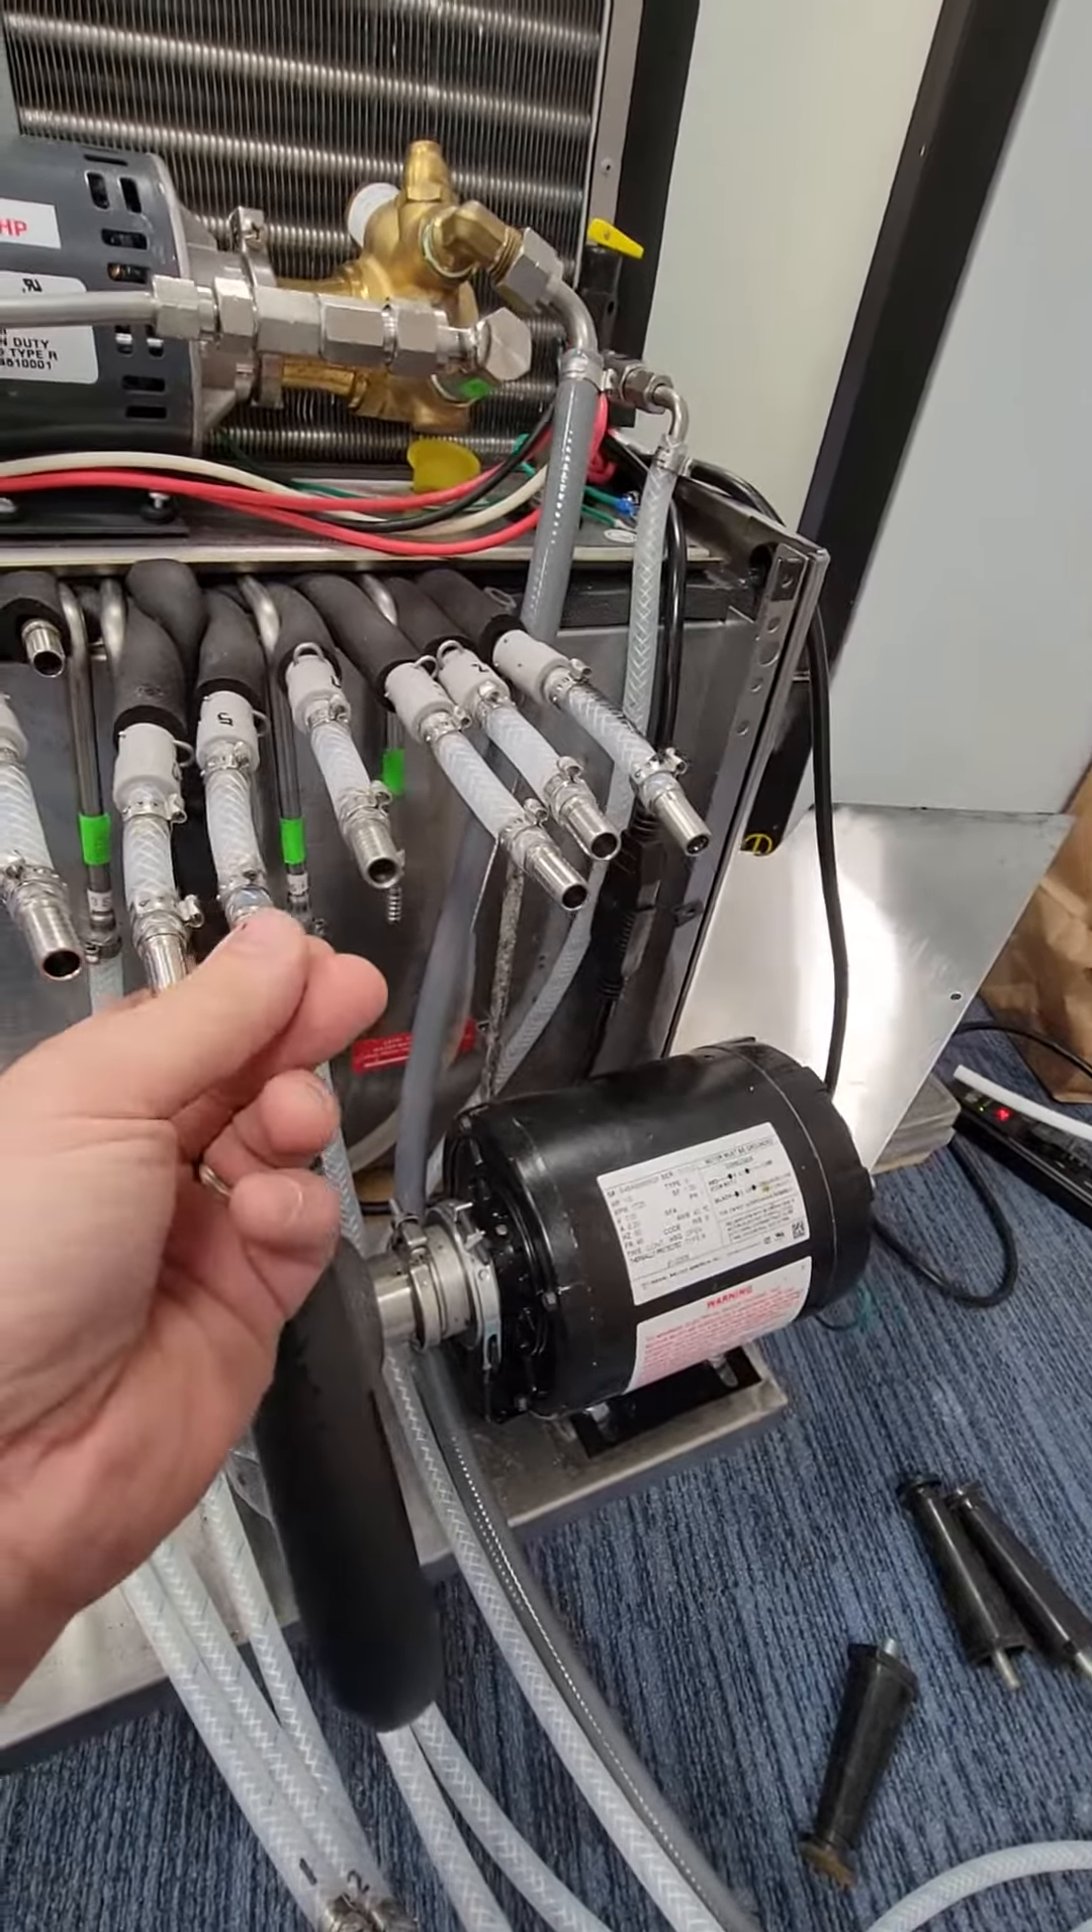So I've gone ahead and put little tails with quarter inch to 3 8 reducers on them so now all the ports coming out are 3 8 as well.